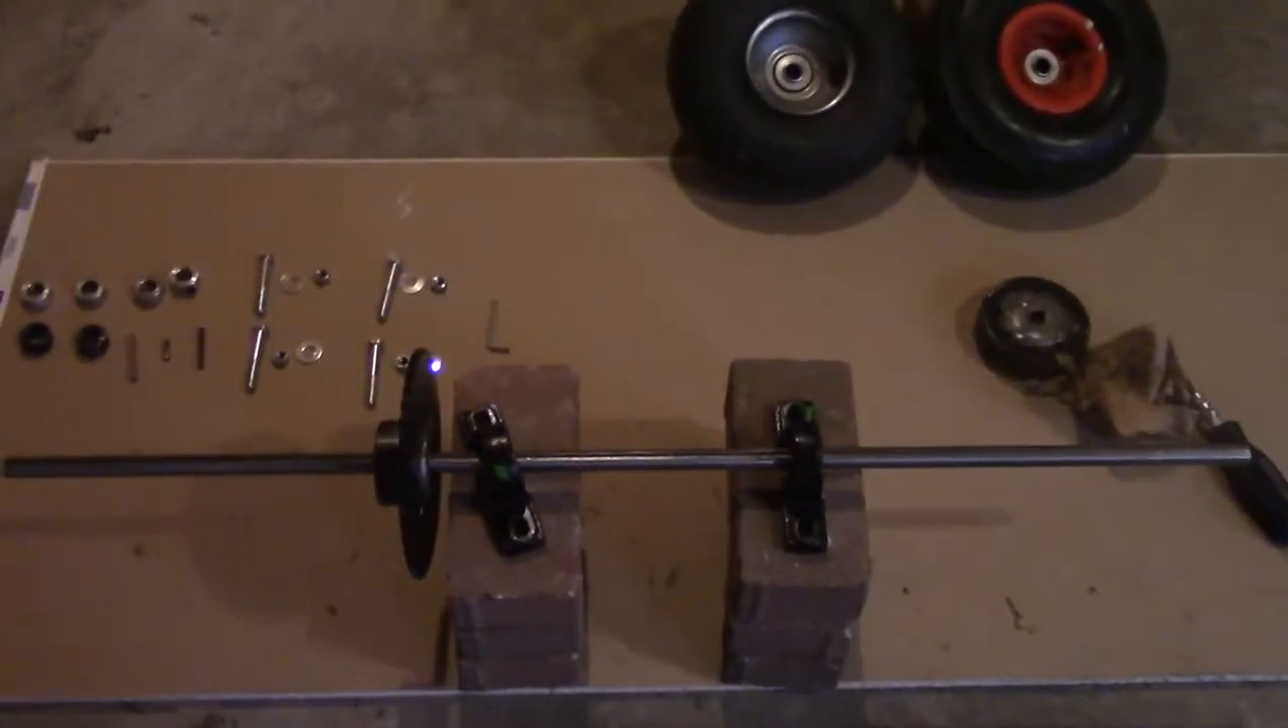And now we've got our sprocket on.